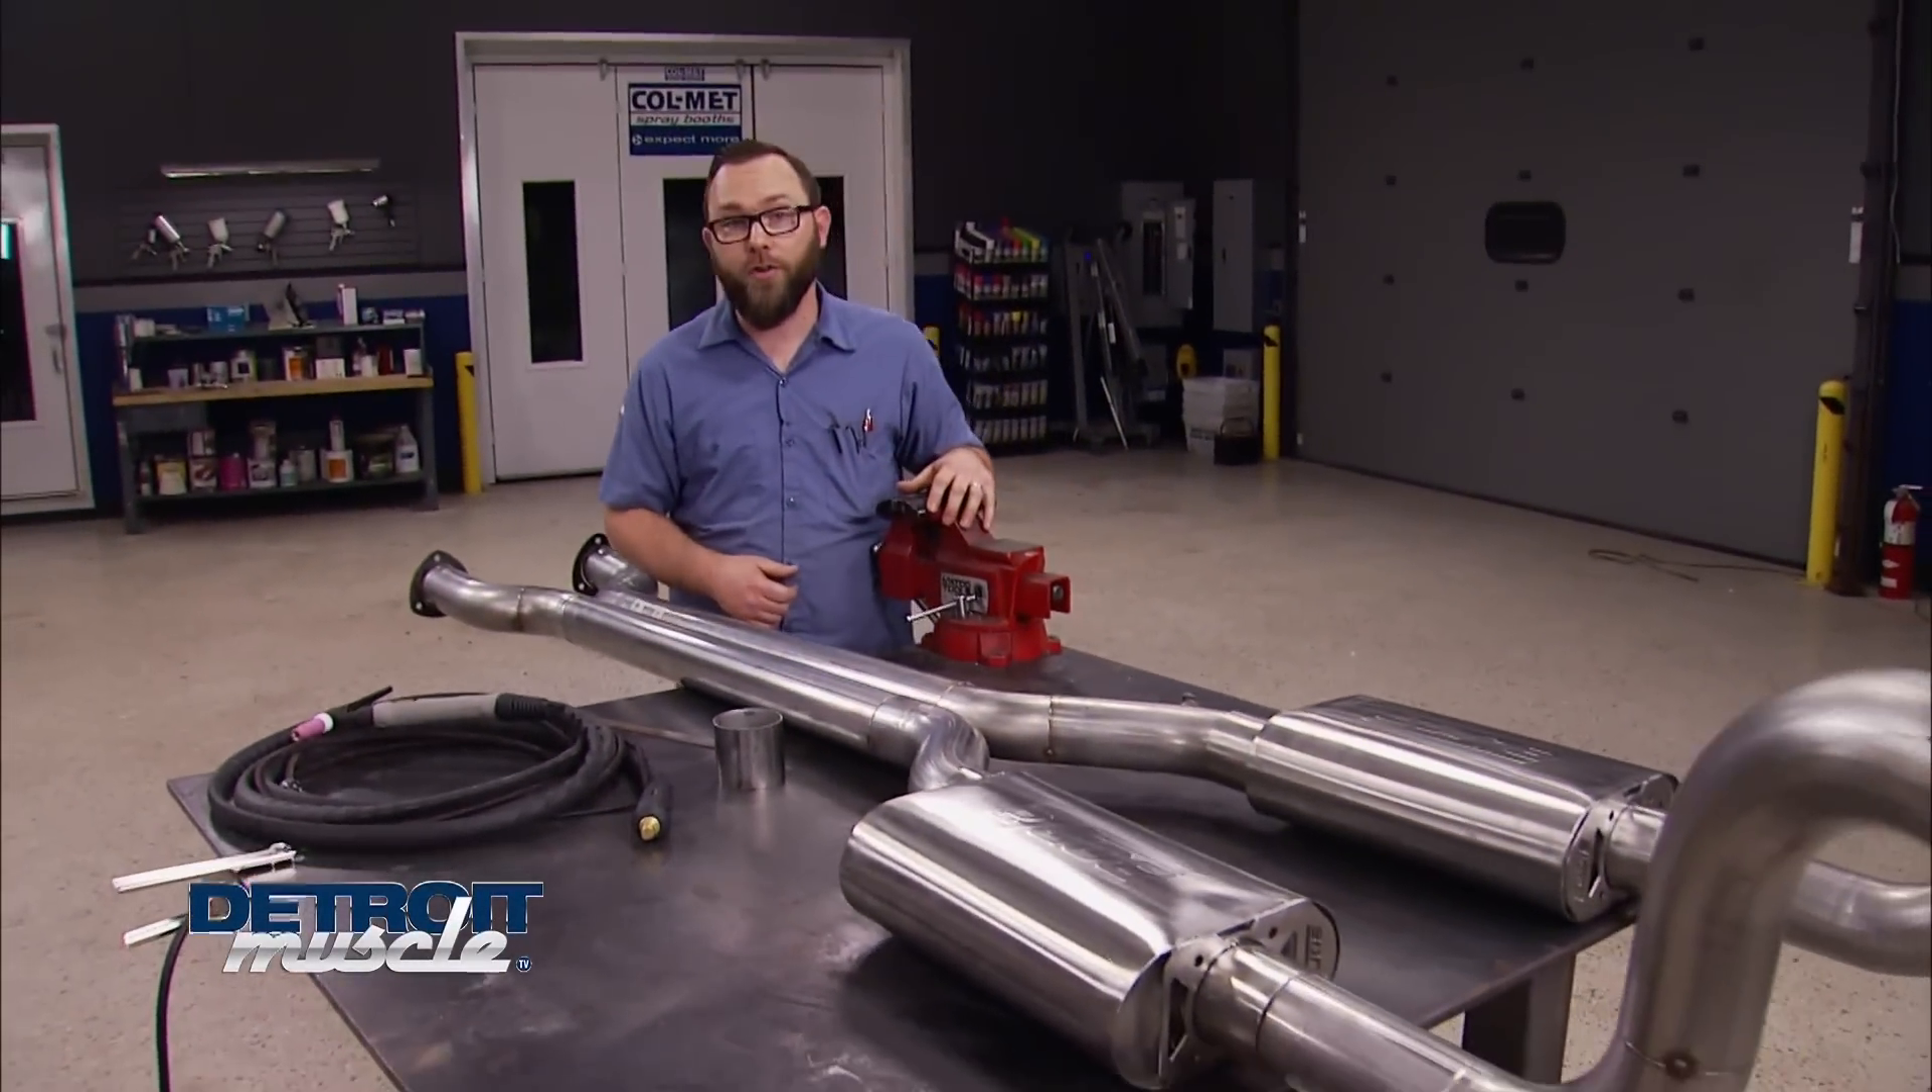Hey guys, while you were gone, we went ahead and pulled our exhaust system out from underneath our big Mercury.